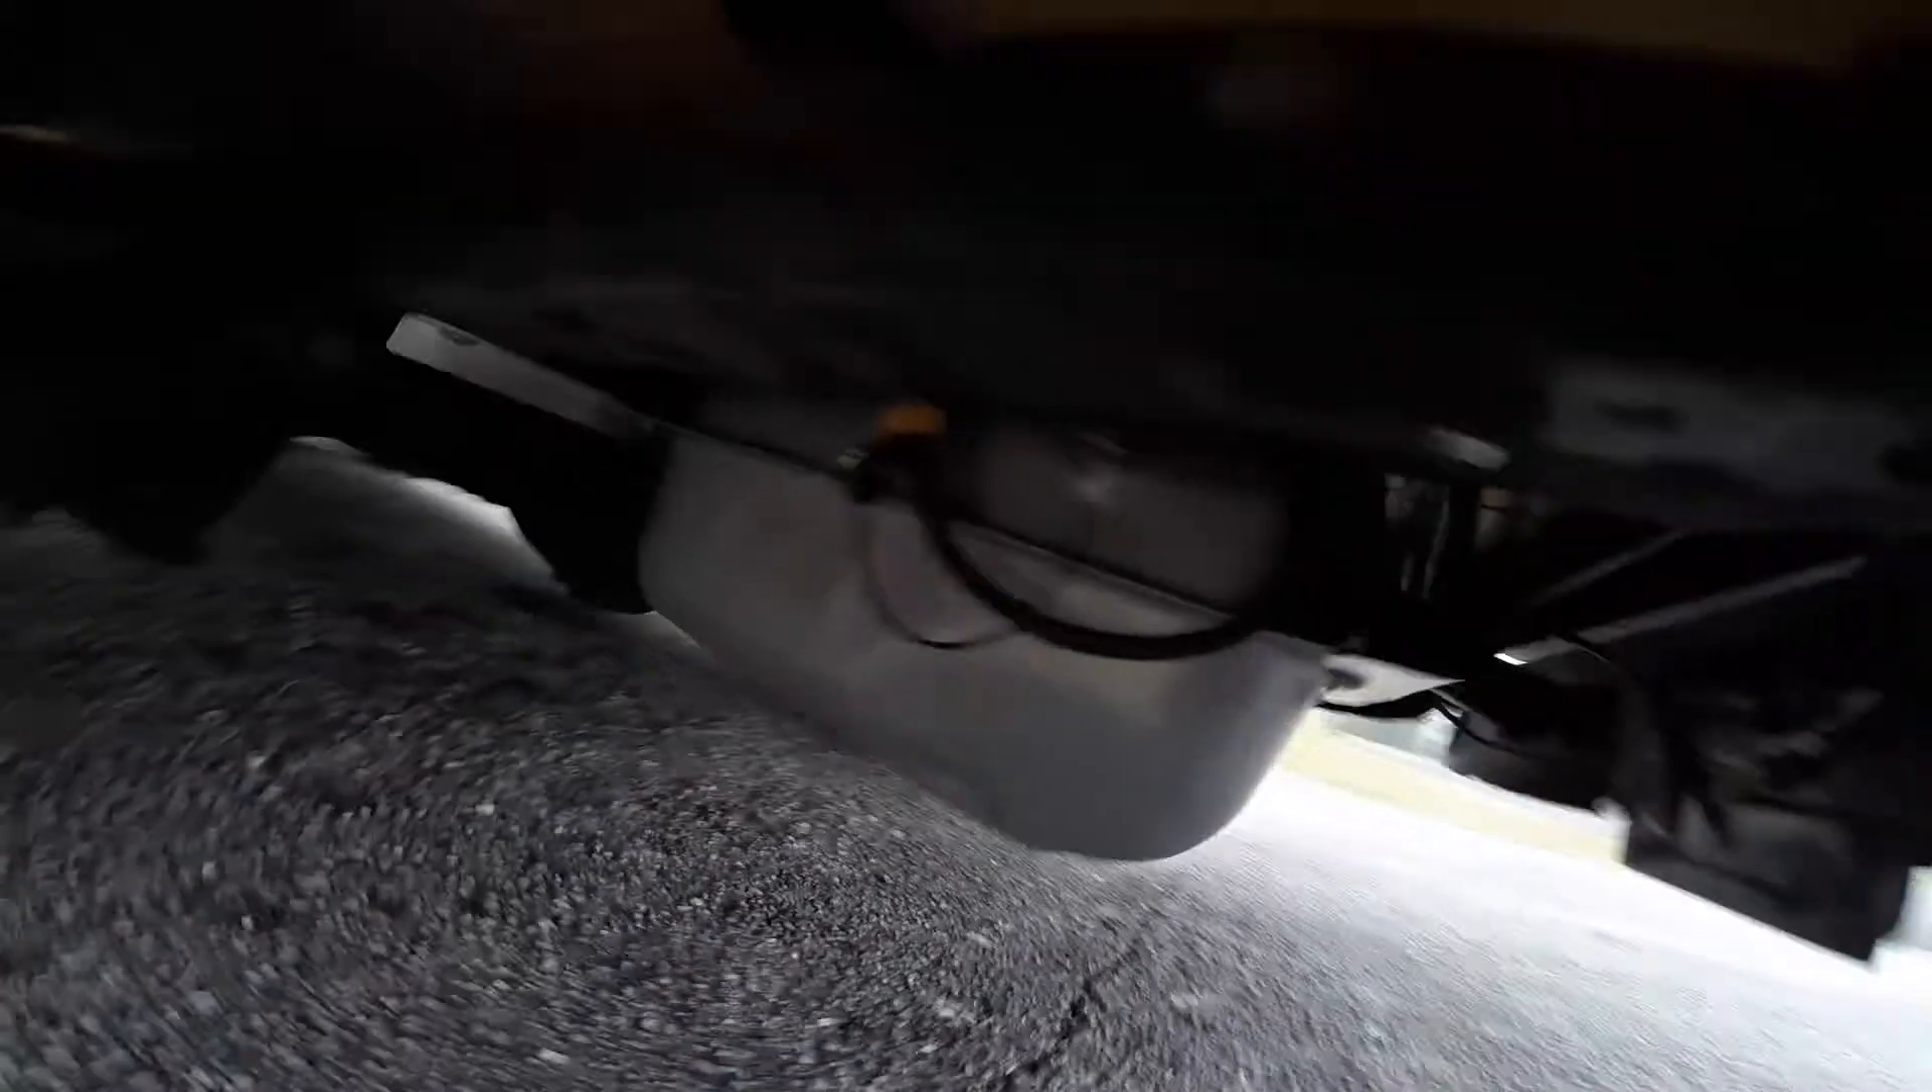But, there's my tank all mounted up.